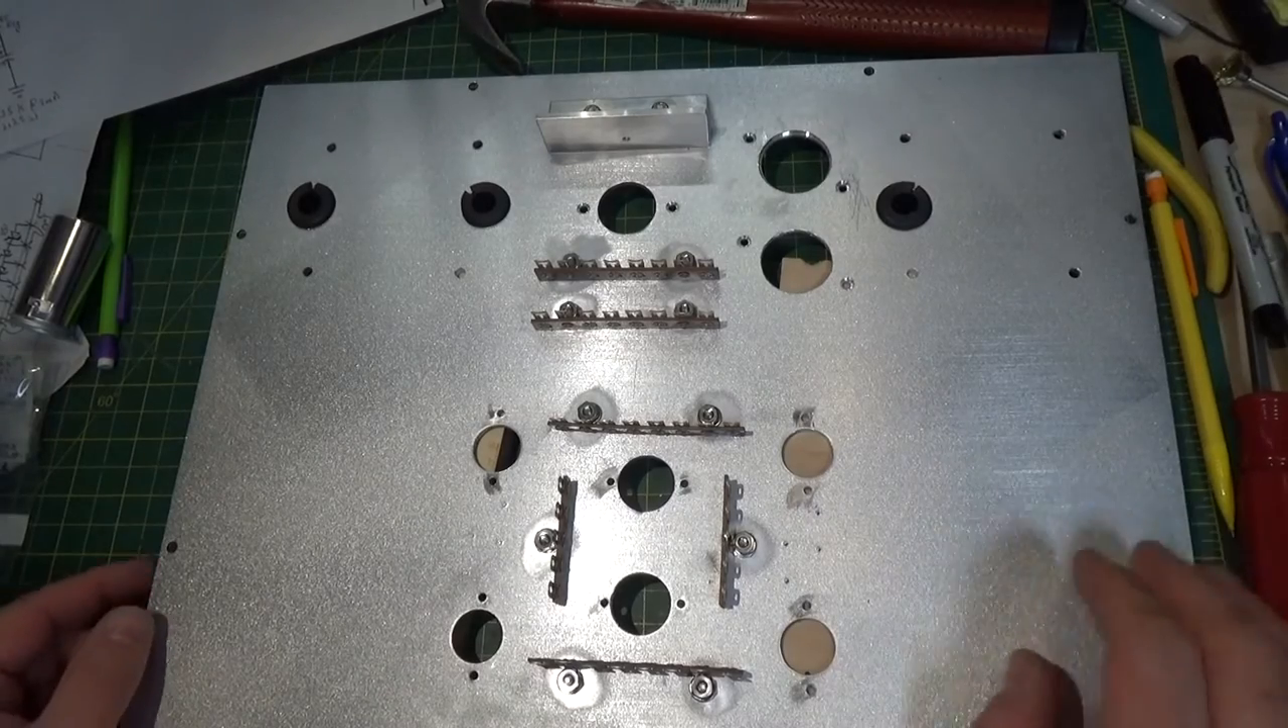I got some, most of the holes punched out. I got the terminal strips positioned.